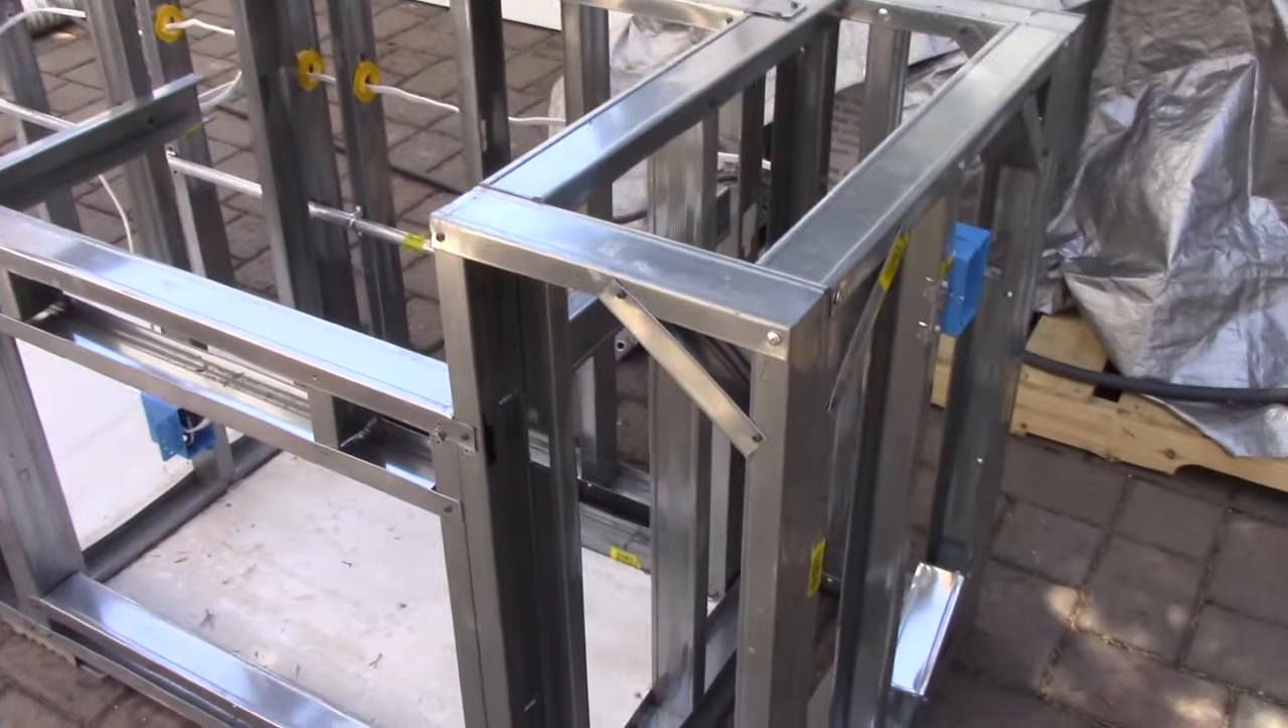So here's how the outside kitchen is looking it's all framed out.